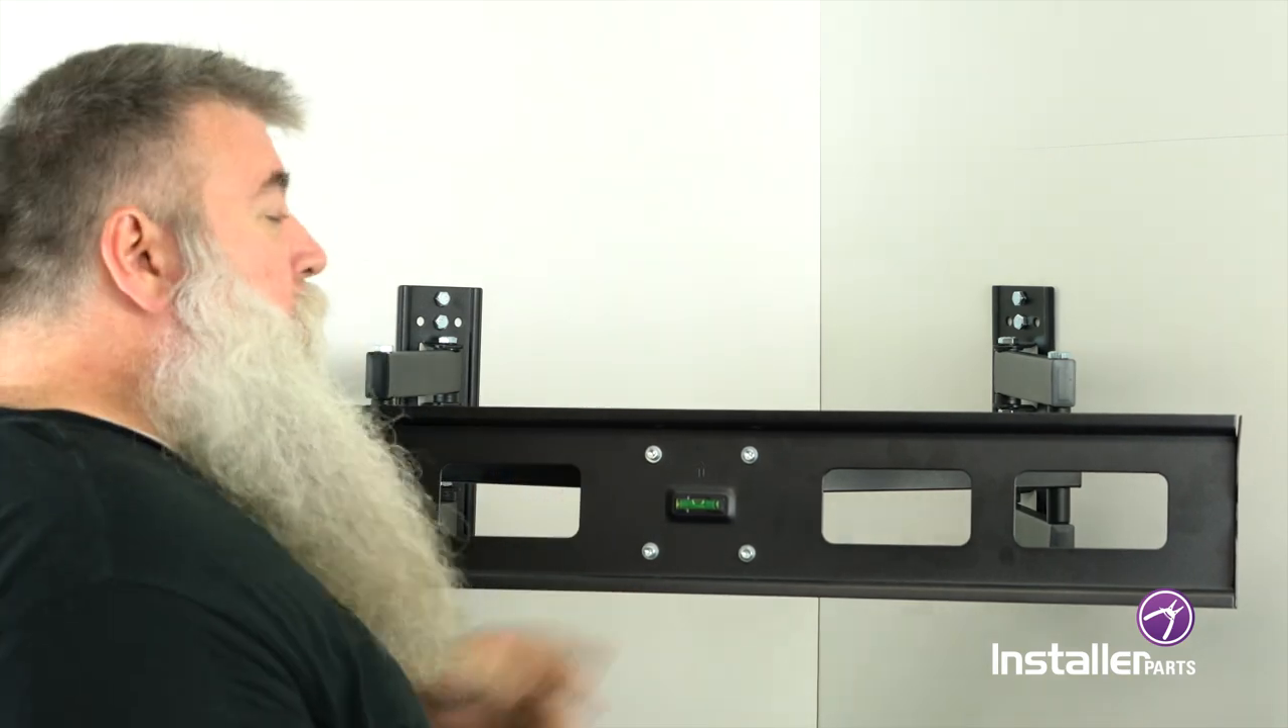Alright you guys, we've got our TV mount up here in the corner.